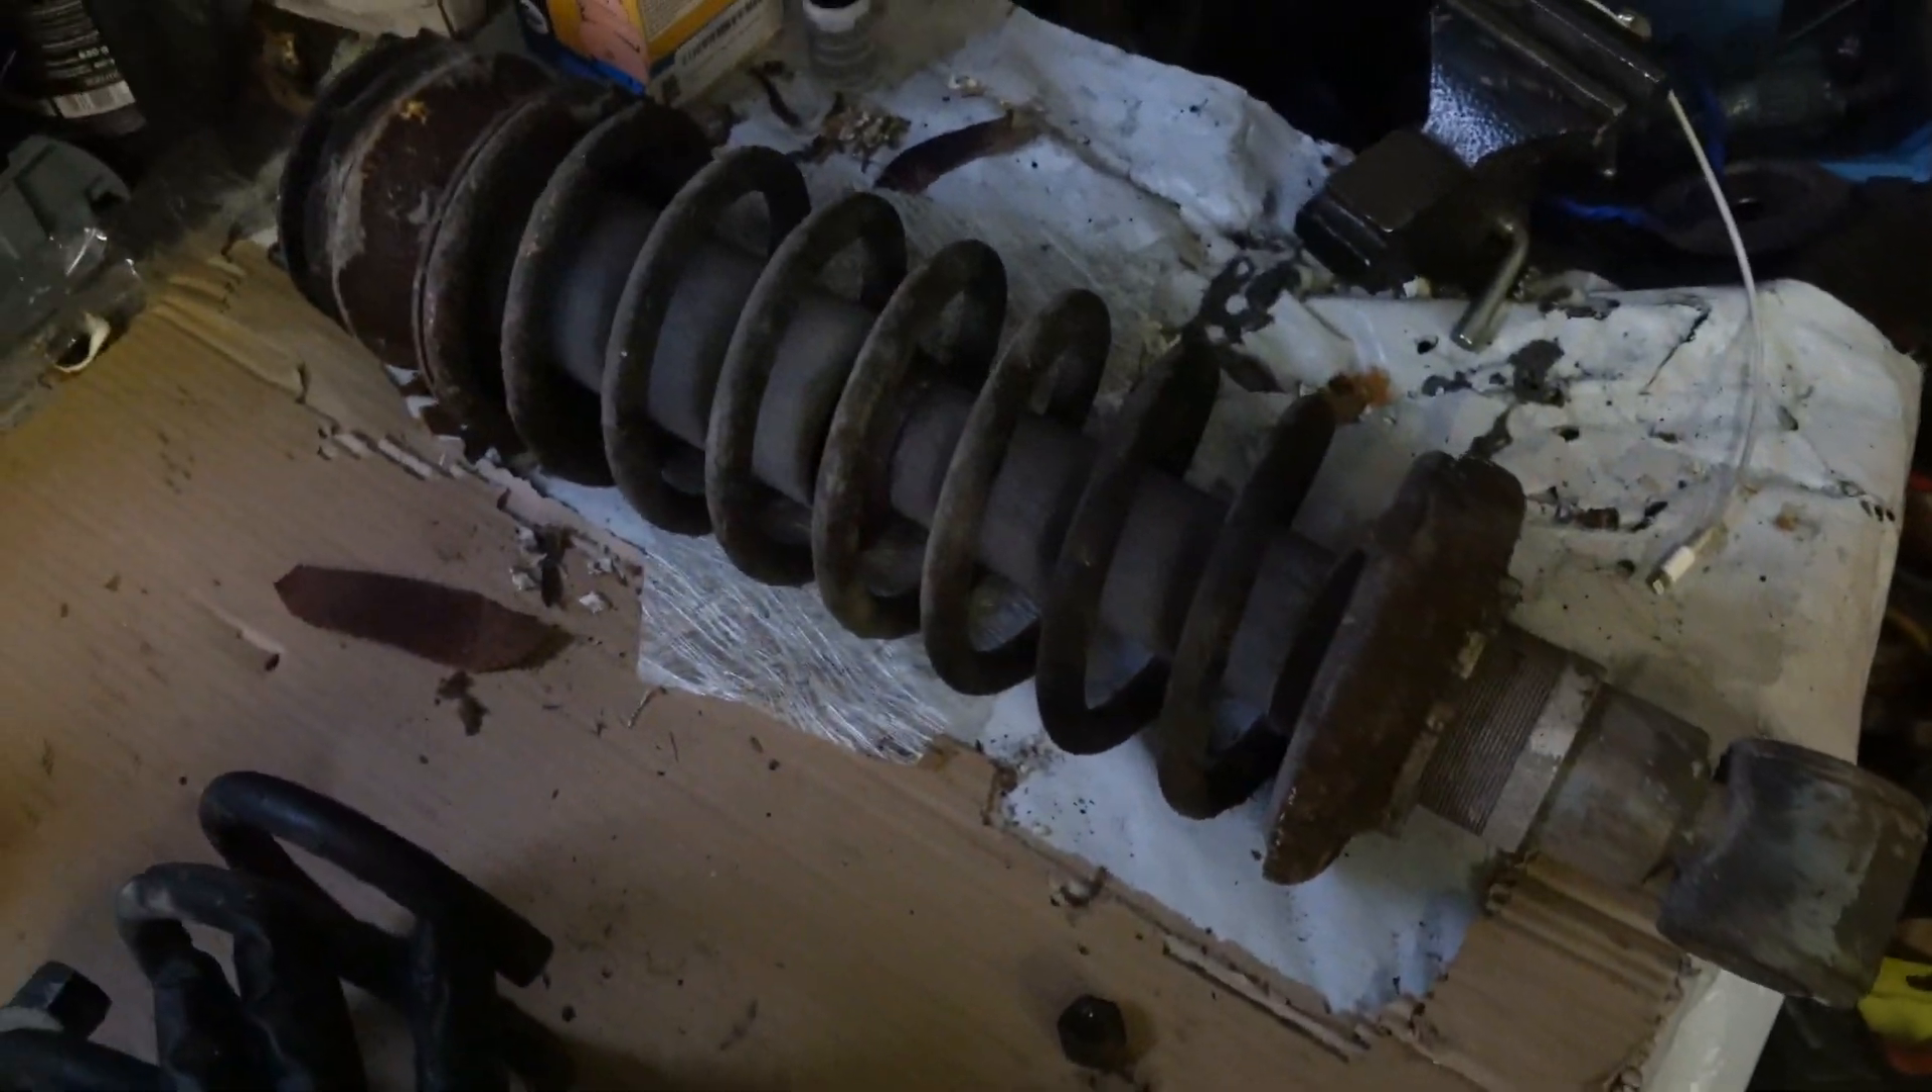Then I've got the other shock out I've not obviously disassembled that yet.